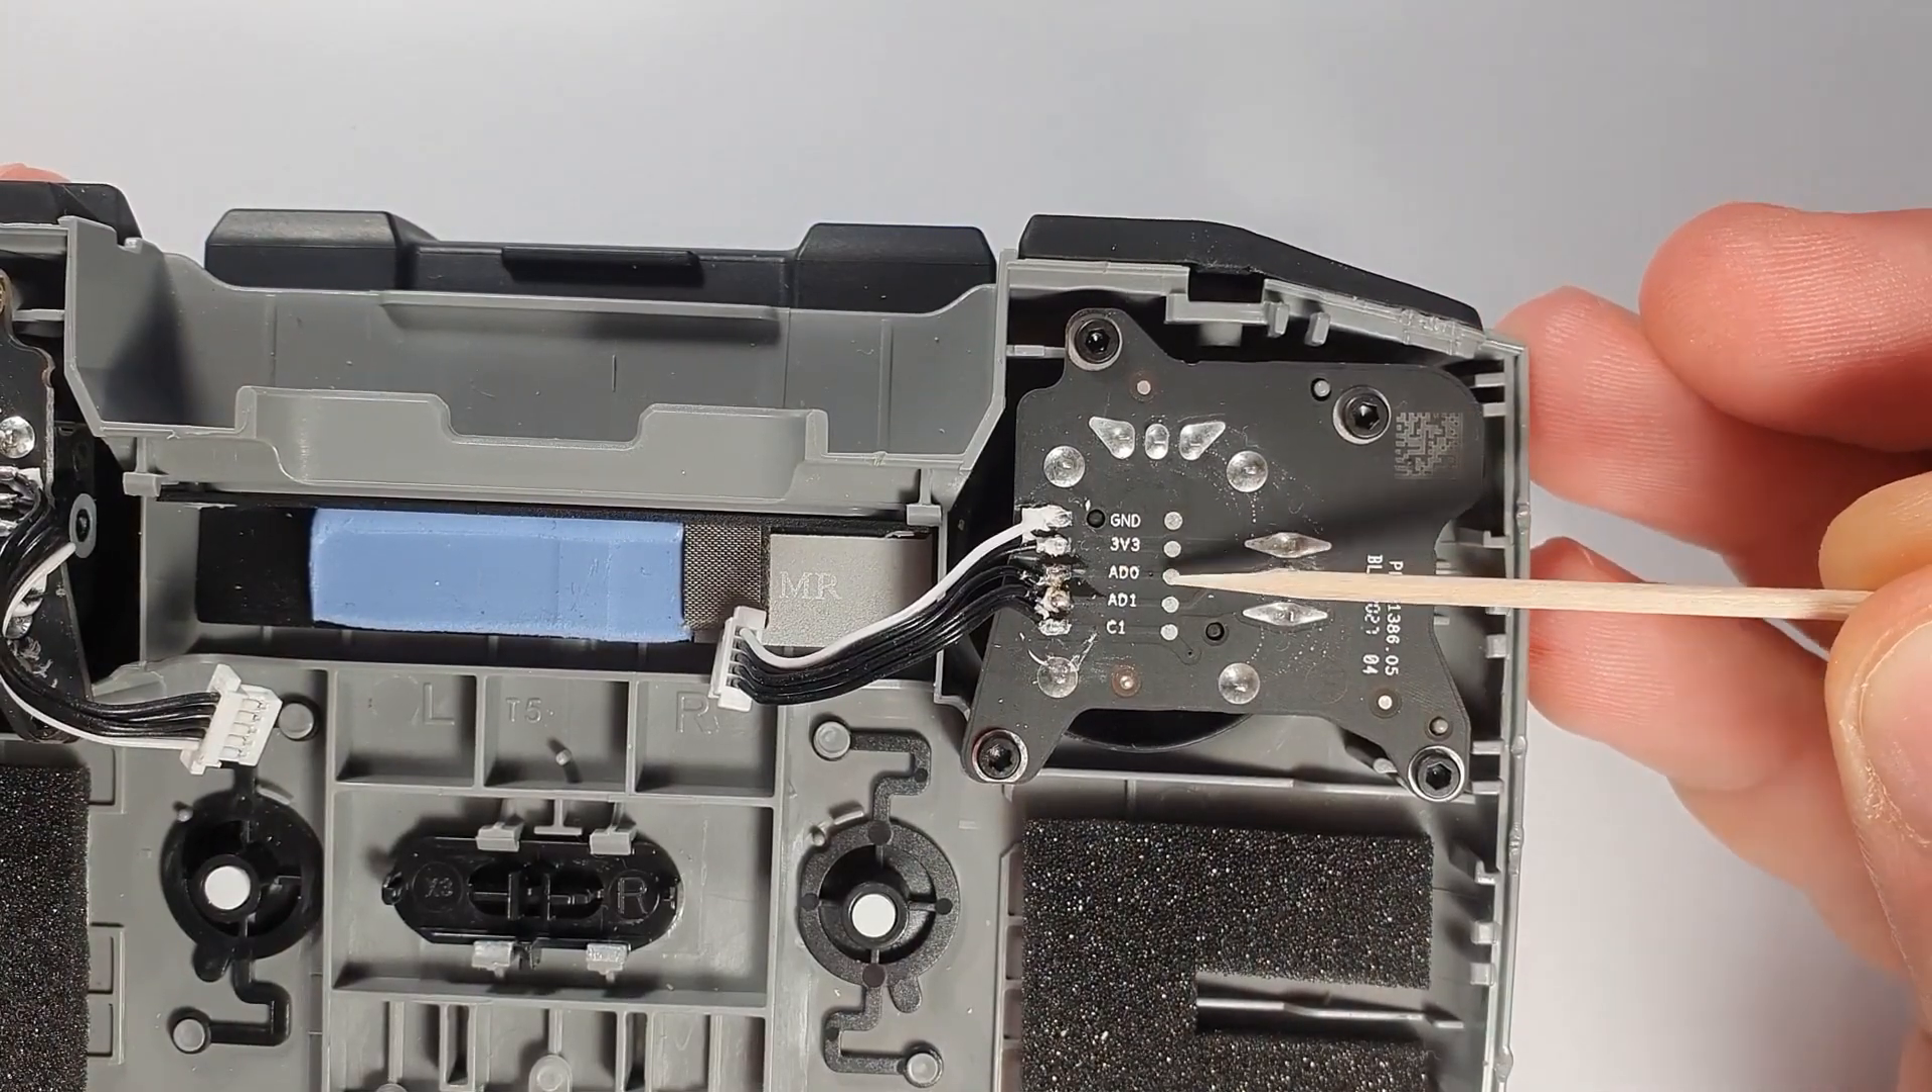Here is the remote taken apart and you see this is the joystick module.